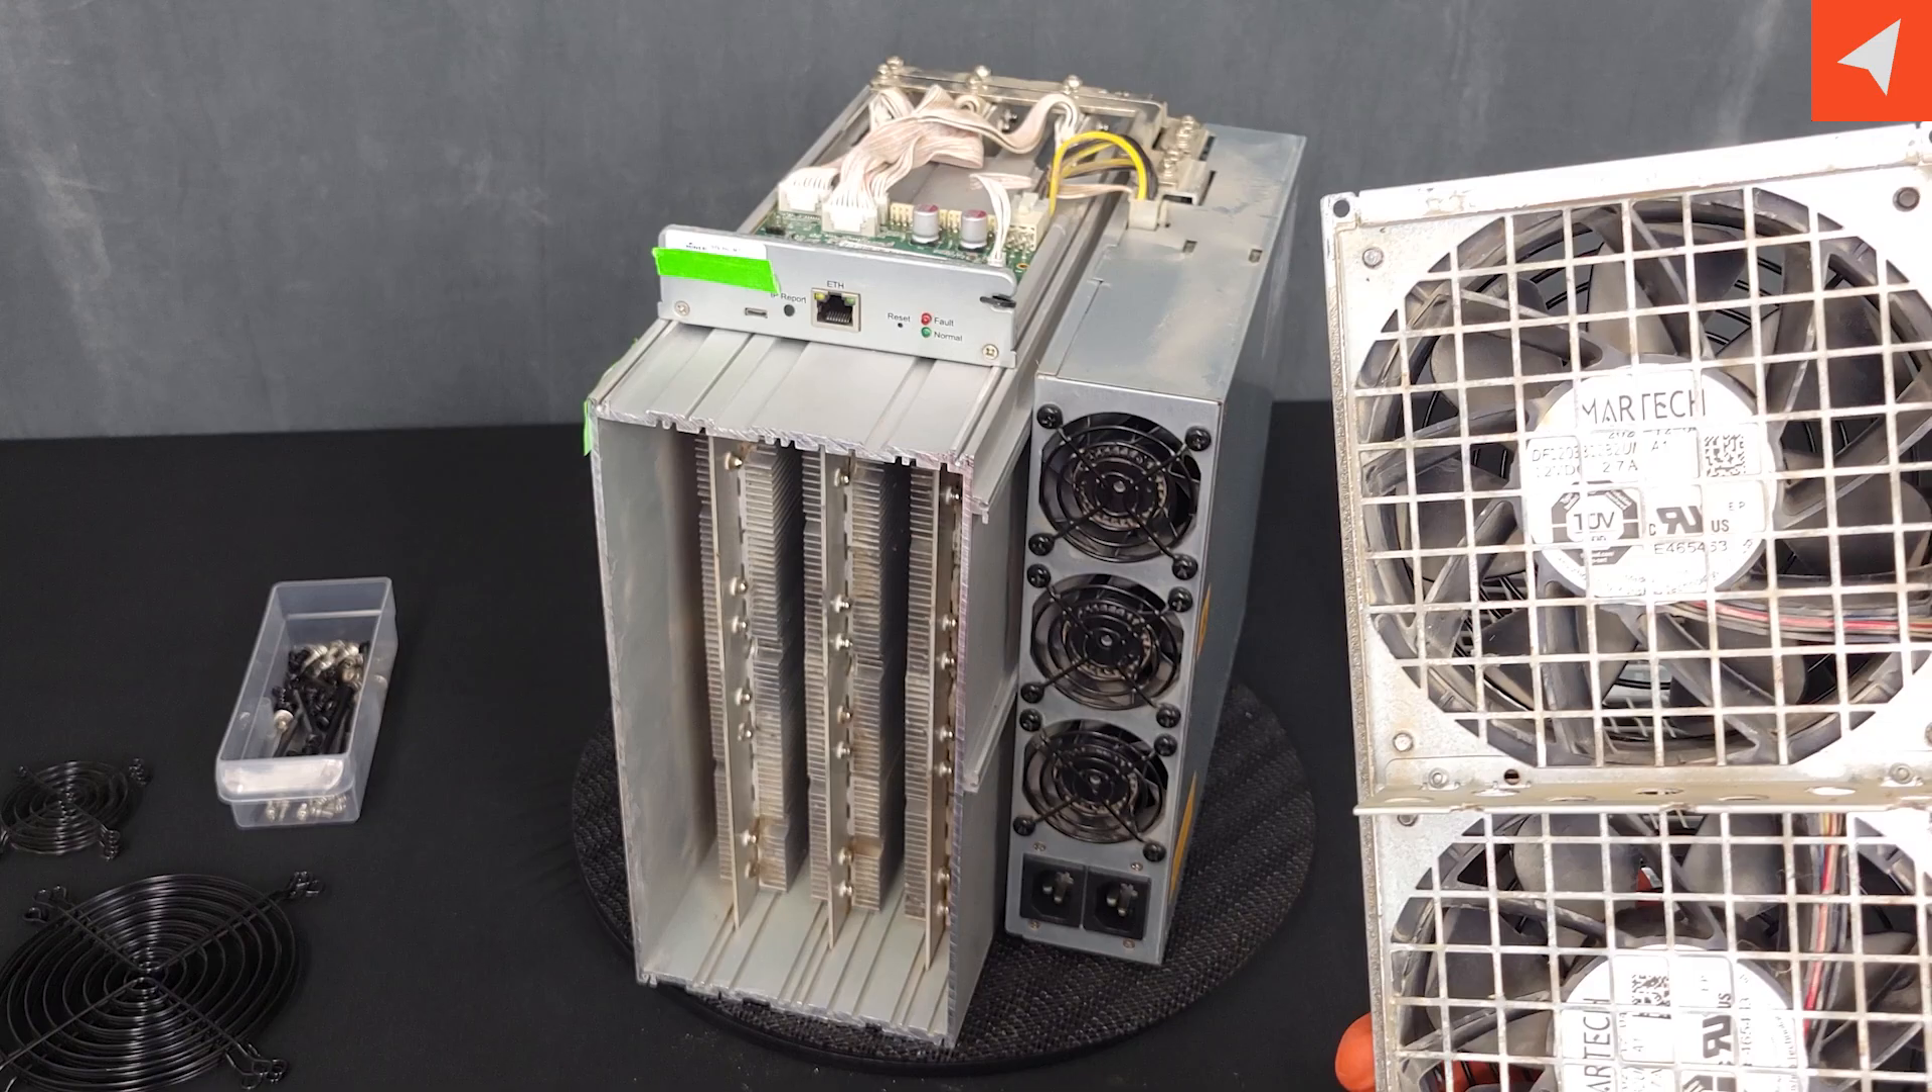Front fan assembly has been removed.